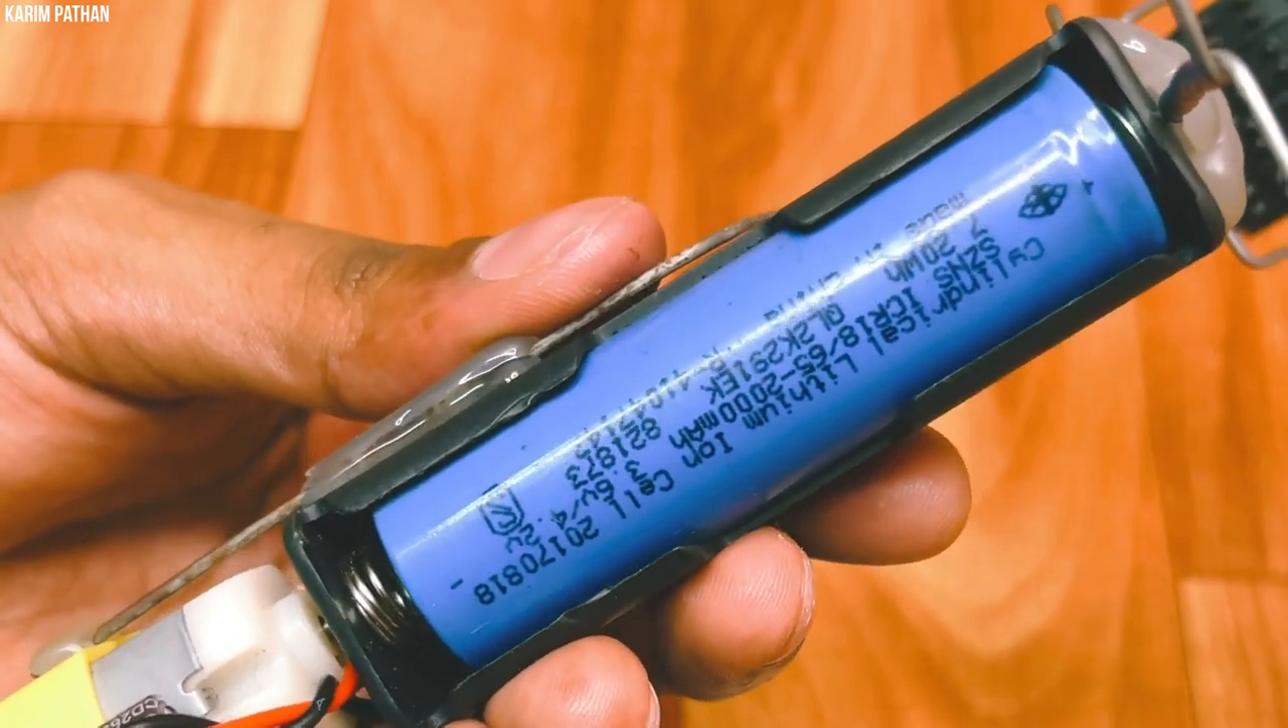तो यहाँ पर मैंने battery लगा दिया है।